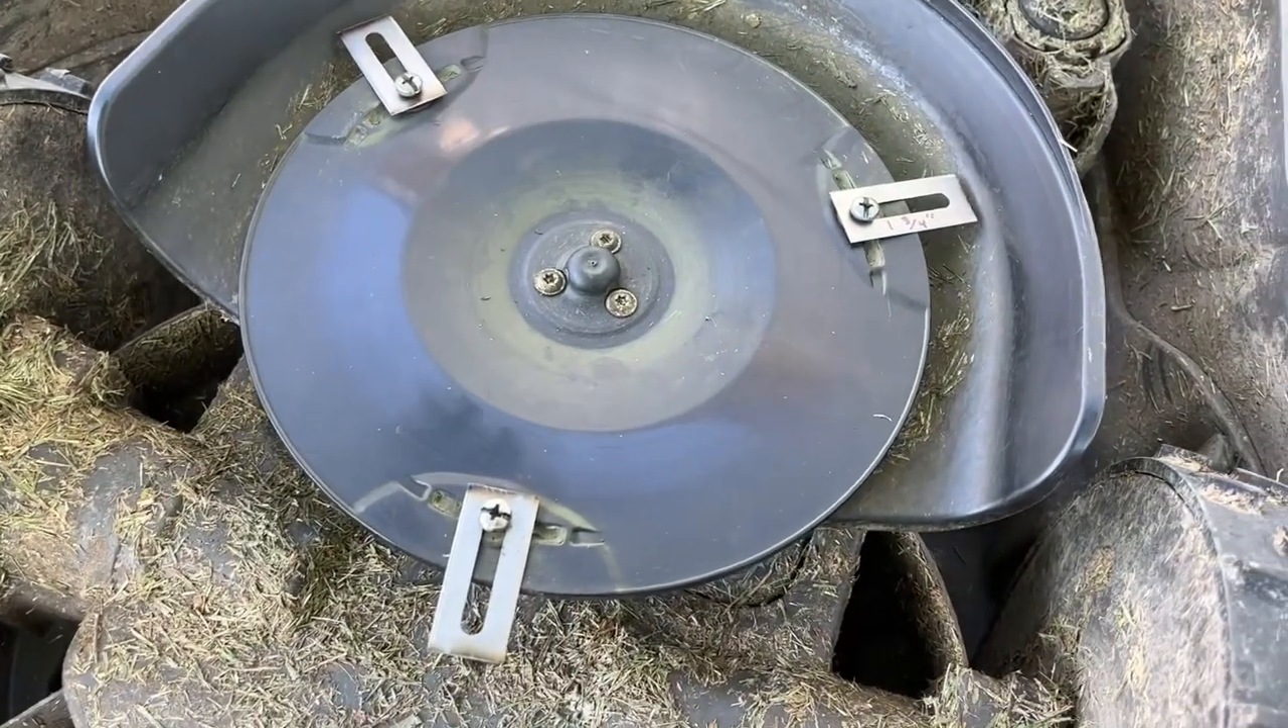So the old blades are off and the new blades are on.